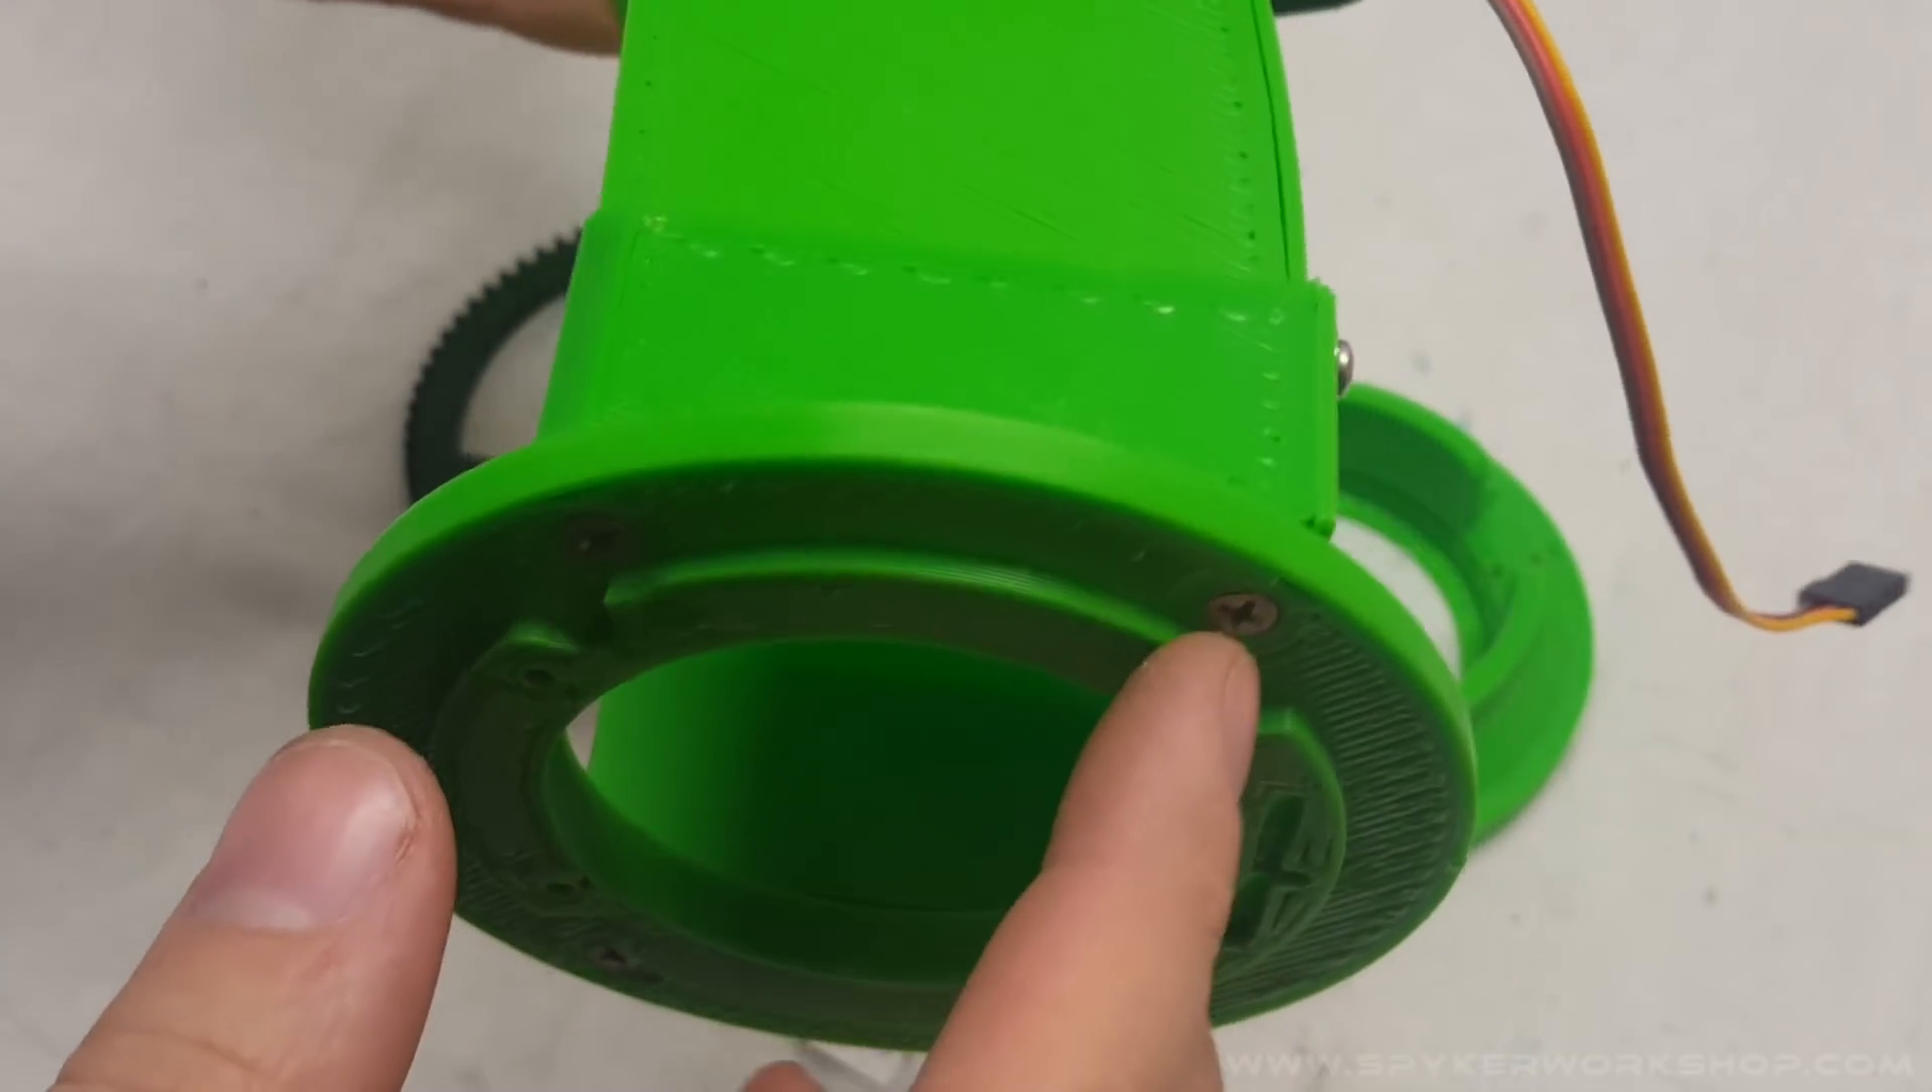So here I have the part attached to the chute. Notice that it's the flat head screws.